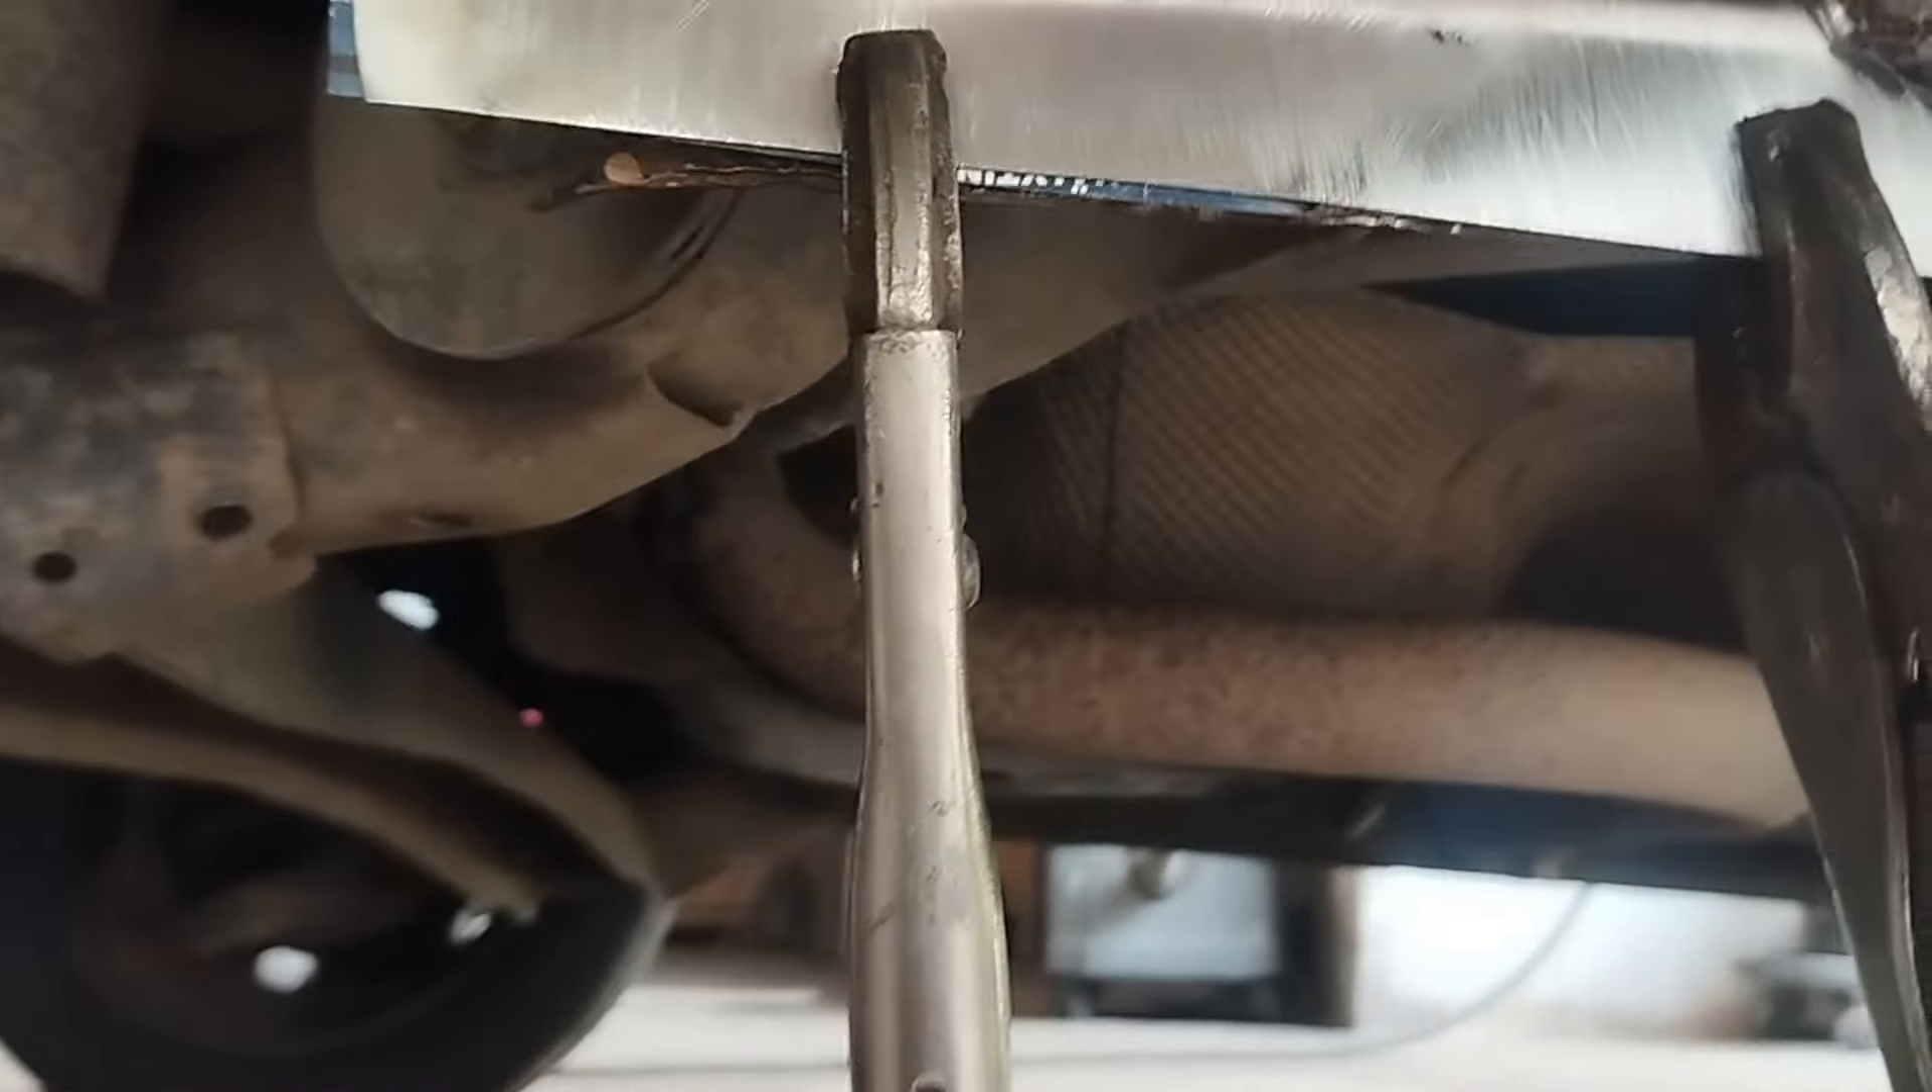Przyłożyłem tą naszą blachę na razie wstępnie do samochodu.